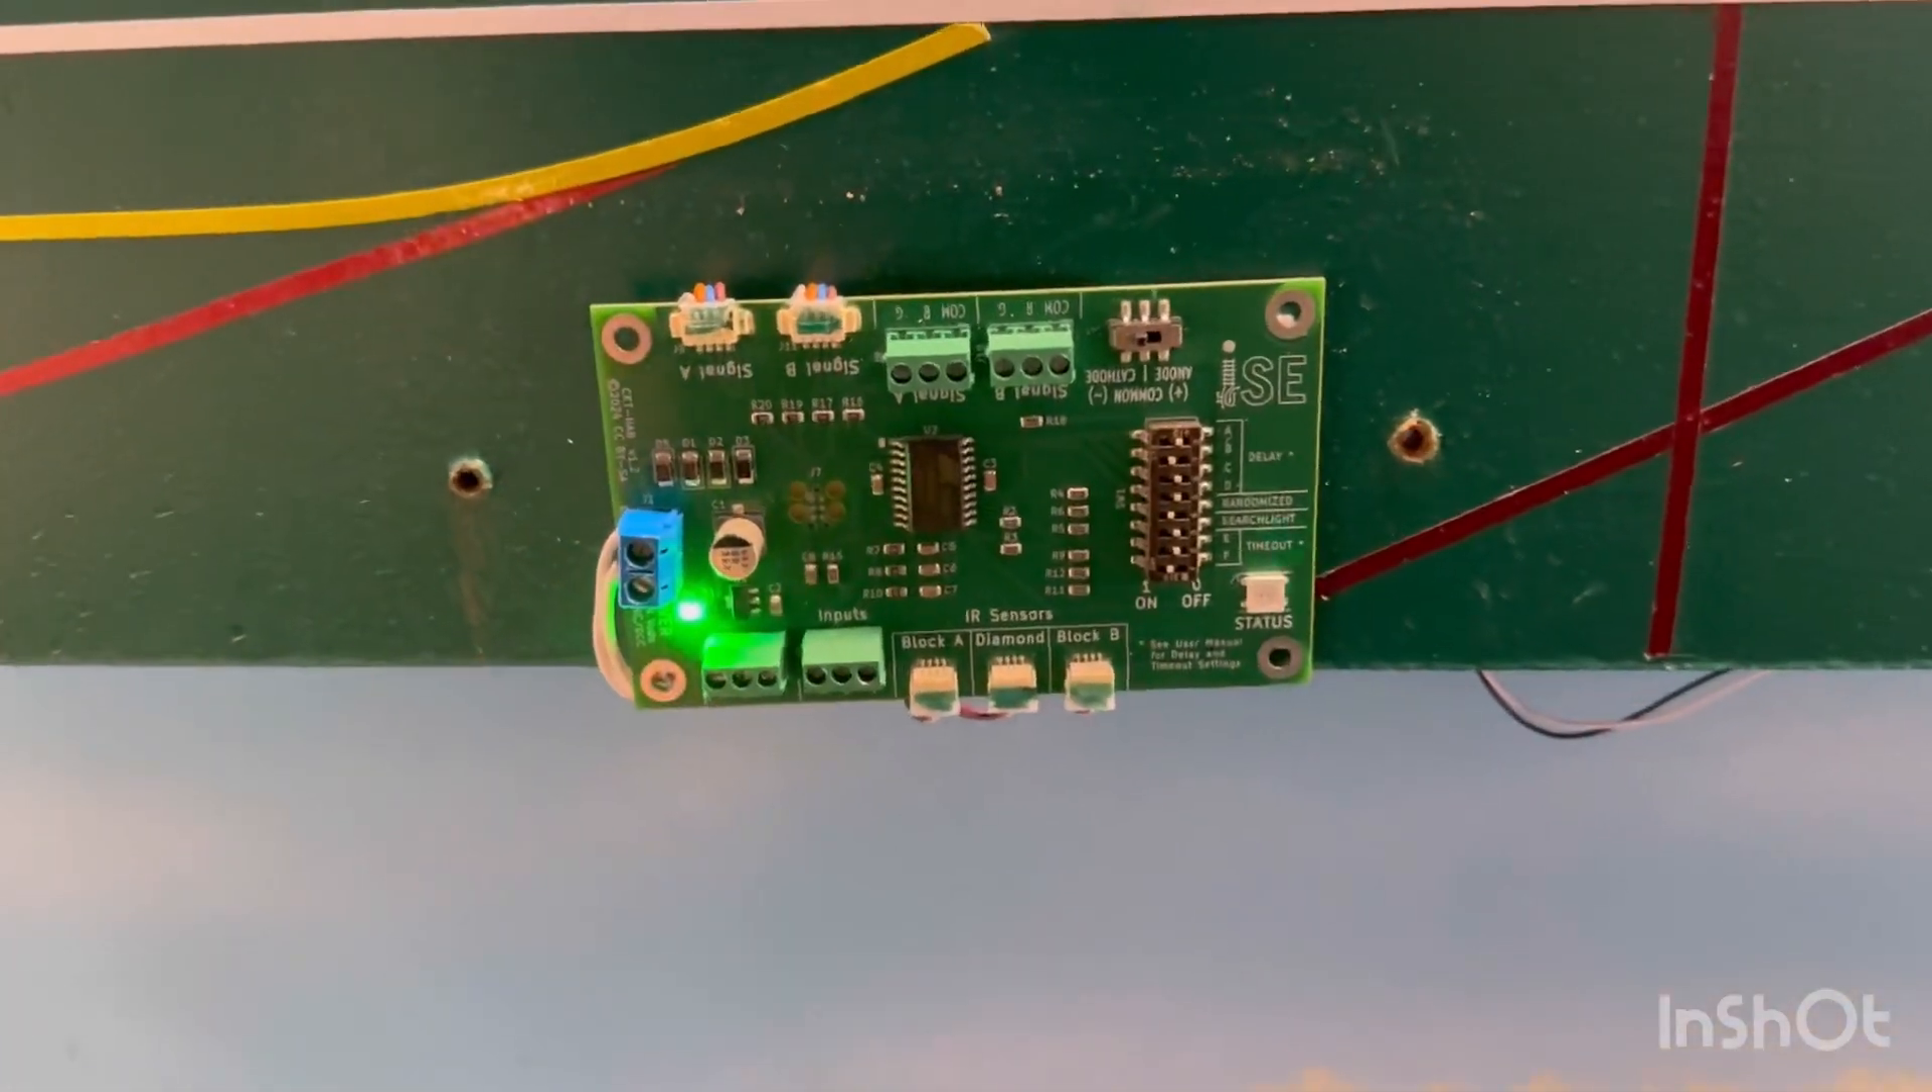I temporarily mounted the control box on the side of my fascia so I could play with the delays, which are on this side.